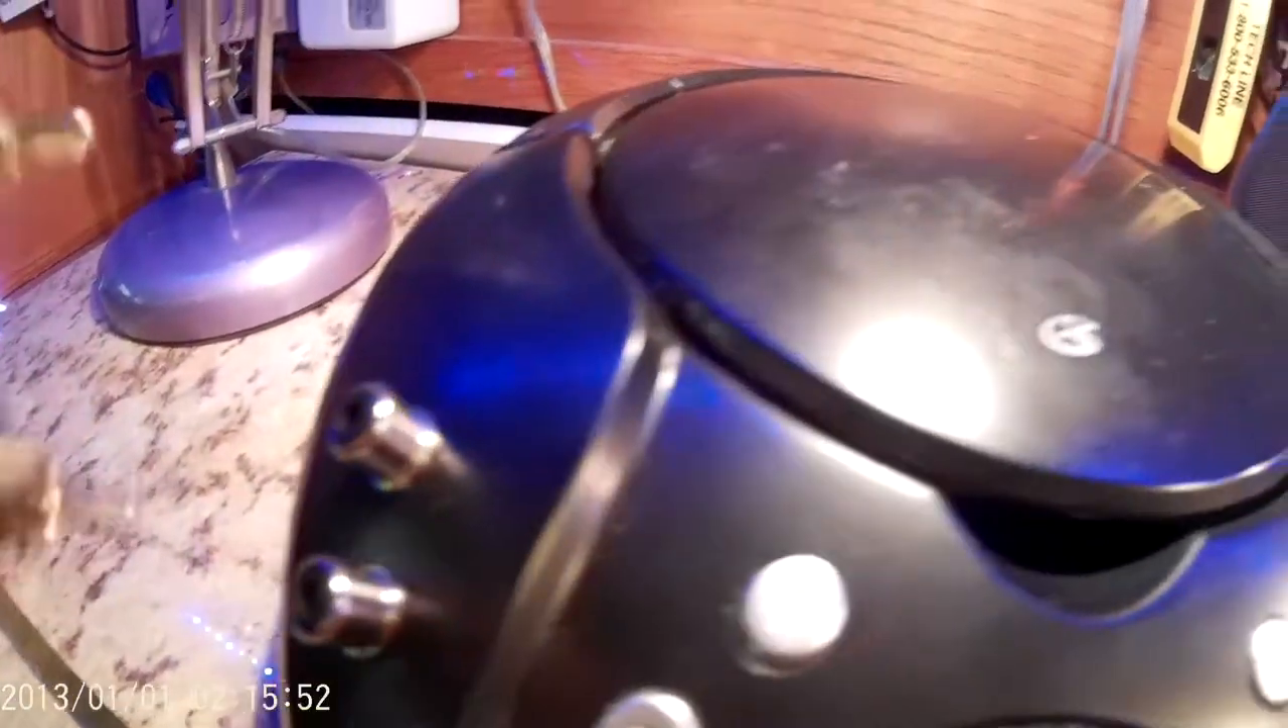Okay here it is with the female RCA plugs uh installed.